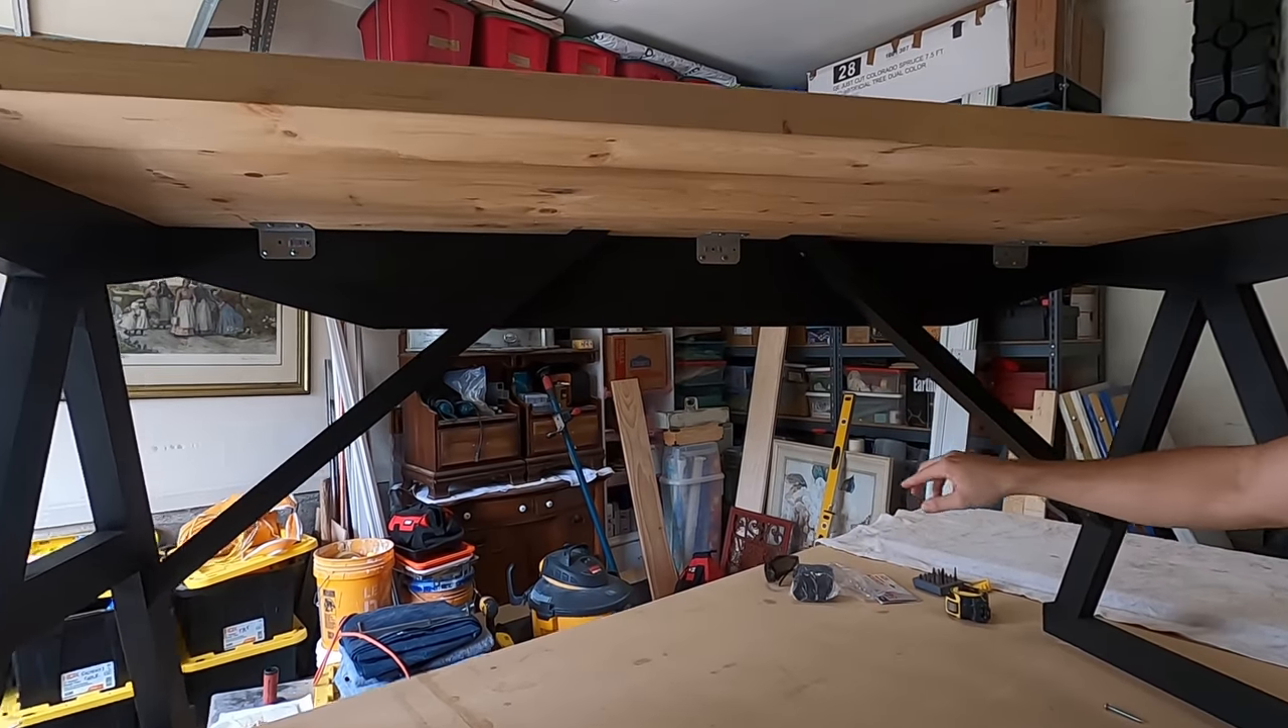Alrighty guys You can see that we've got the two braces Attached on the back.